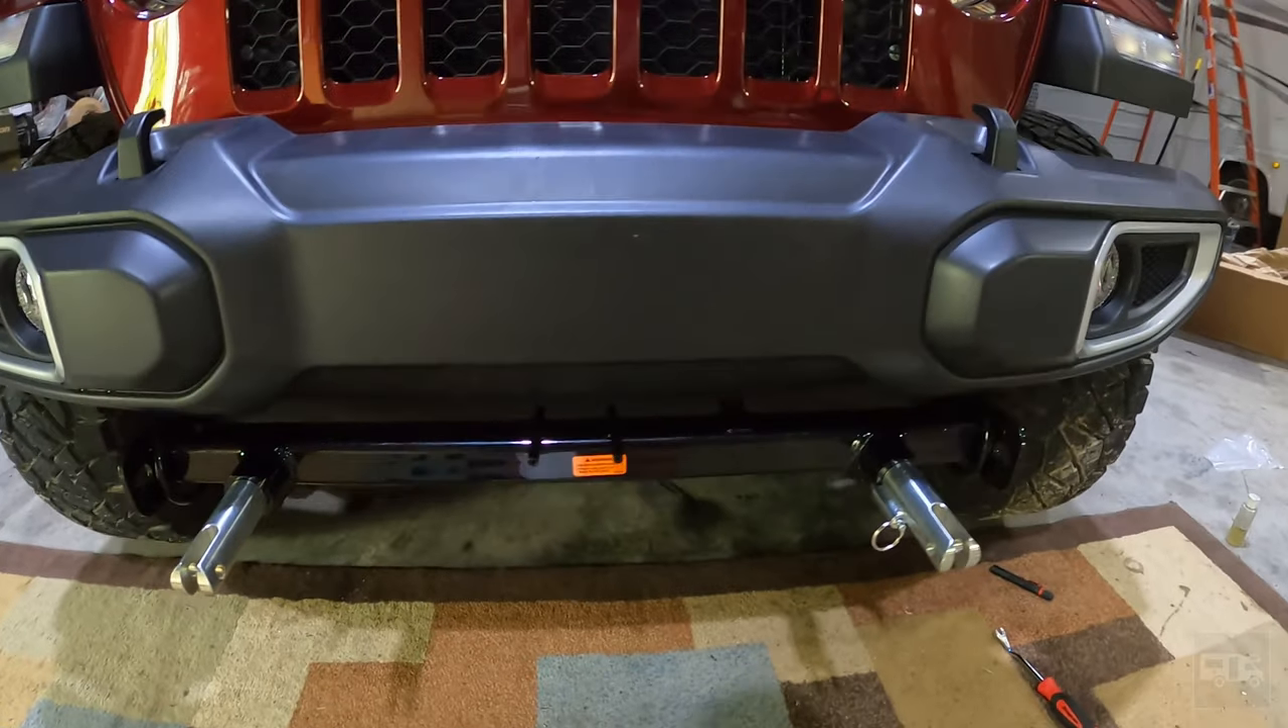All right so we got all the front put back together everything's snapped in.